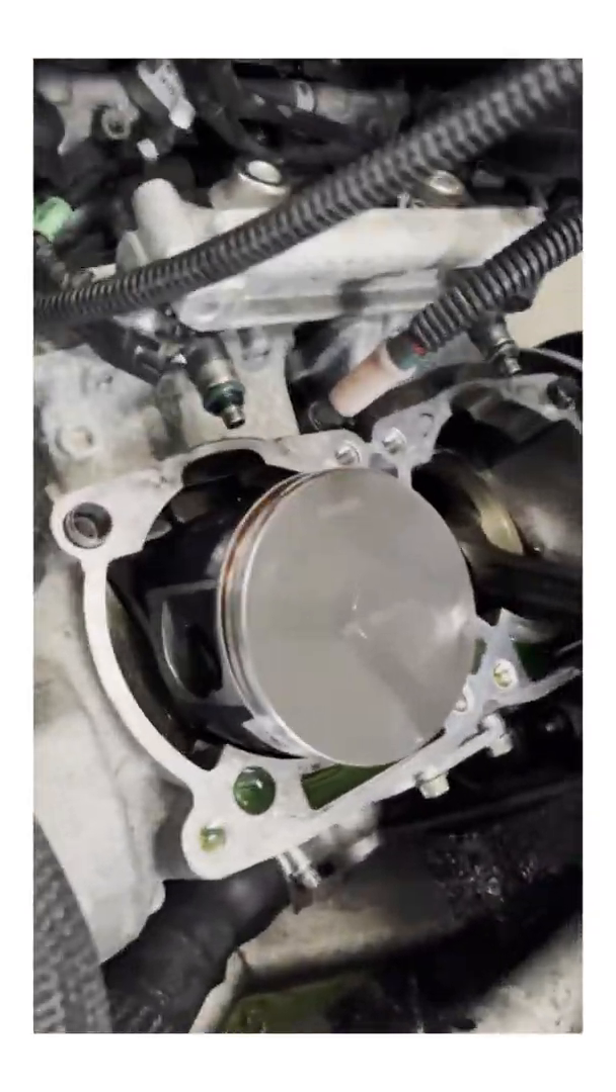All right so we've got the new pistons on.